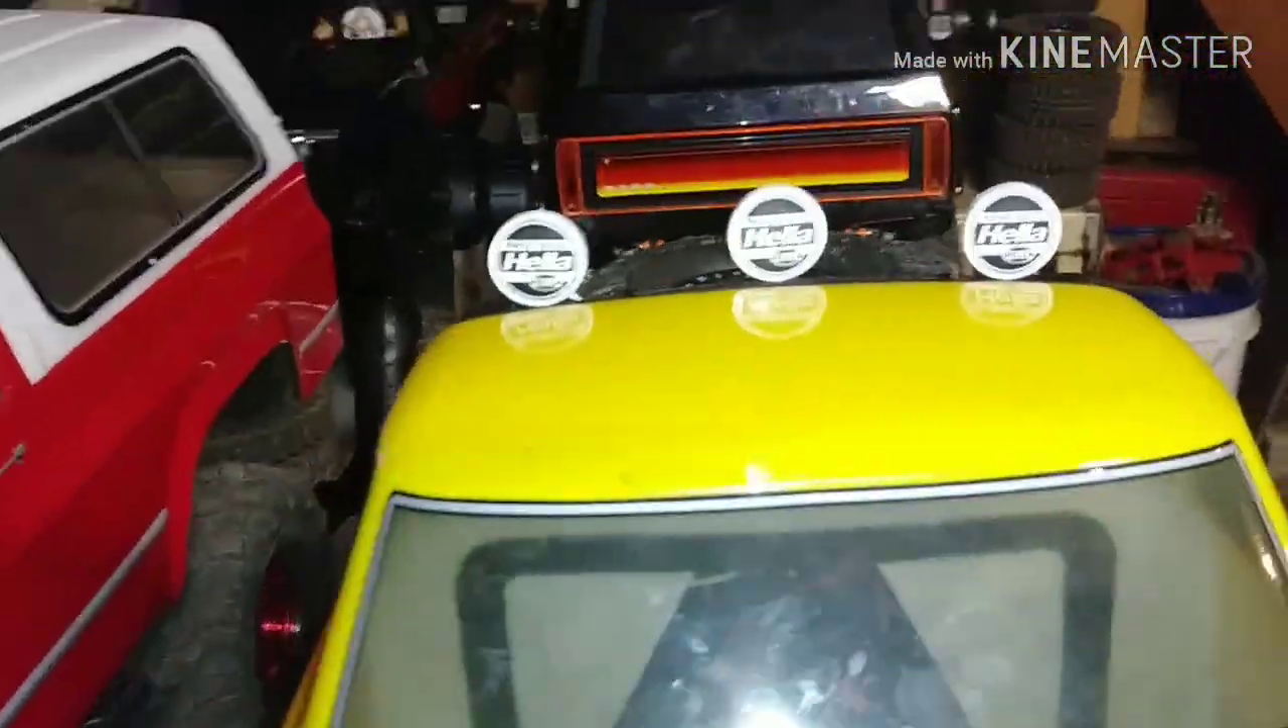I've already gone ahead and put some cheap off-road lights here on the roof.